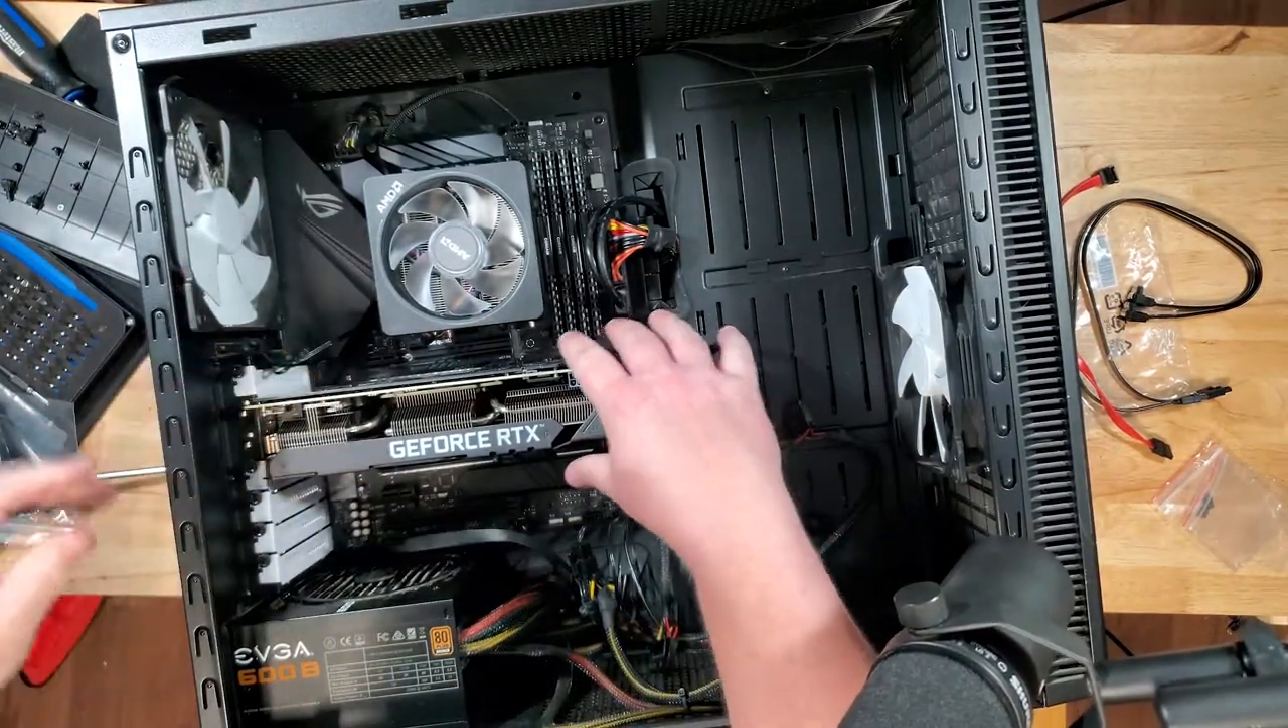And that graphics card is installed.